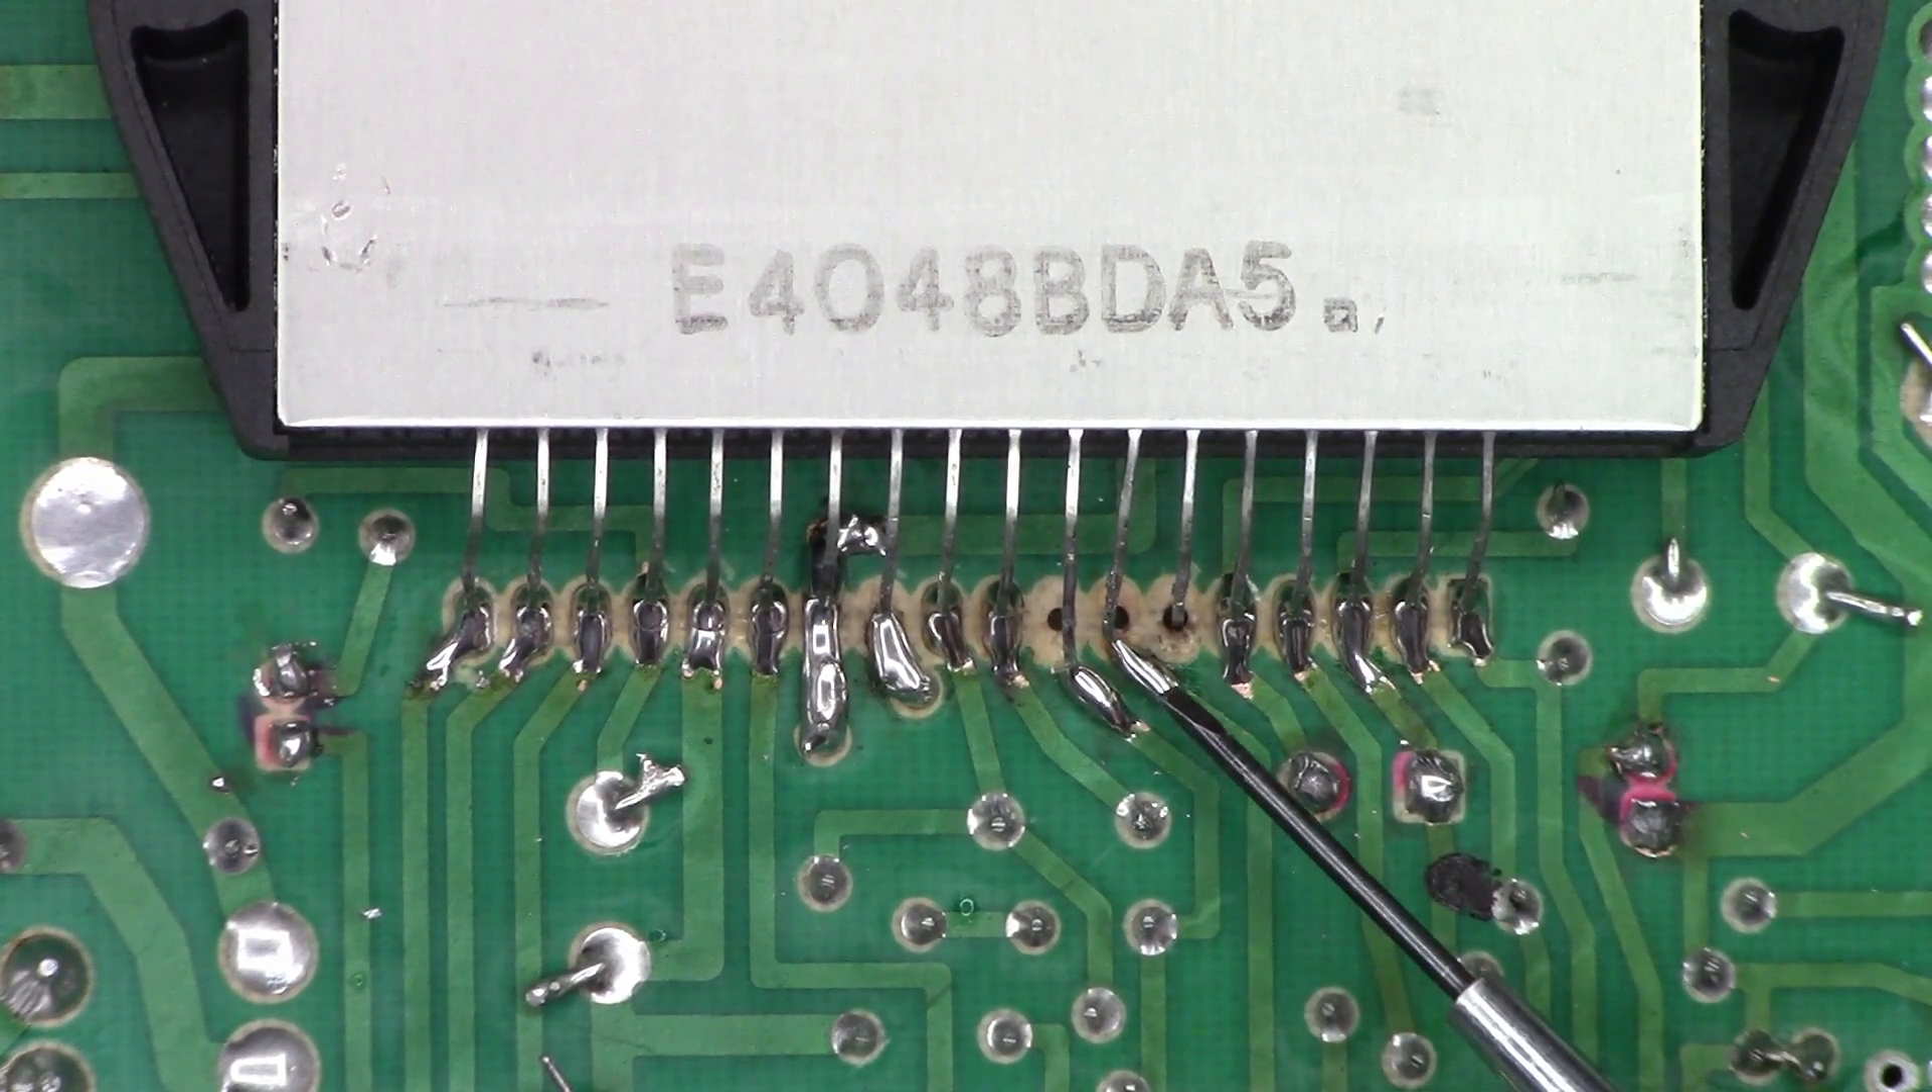I did have to lay a couple leads over right here and tack them down to the board to get them to take.